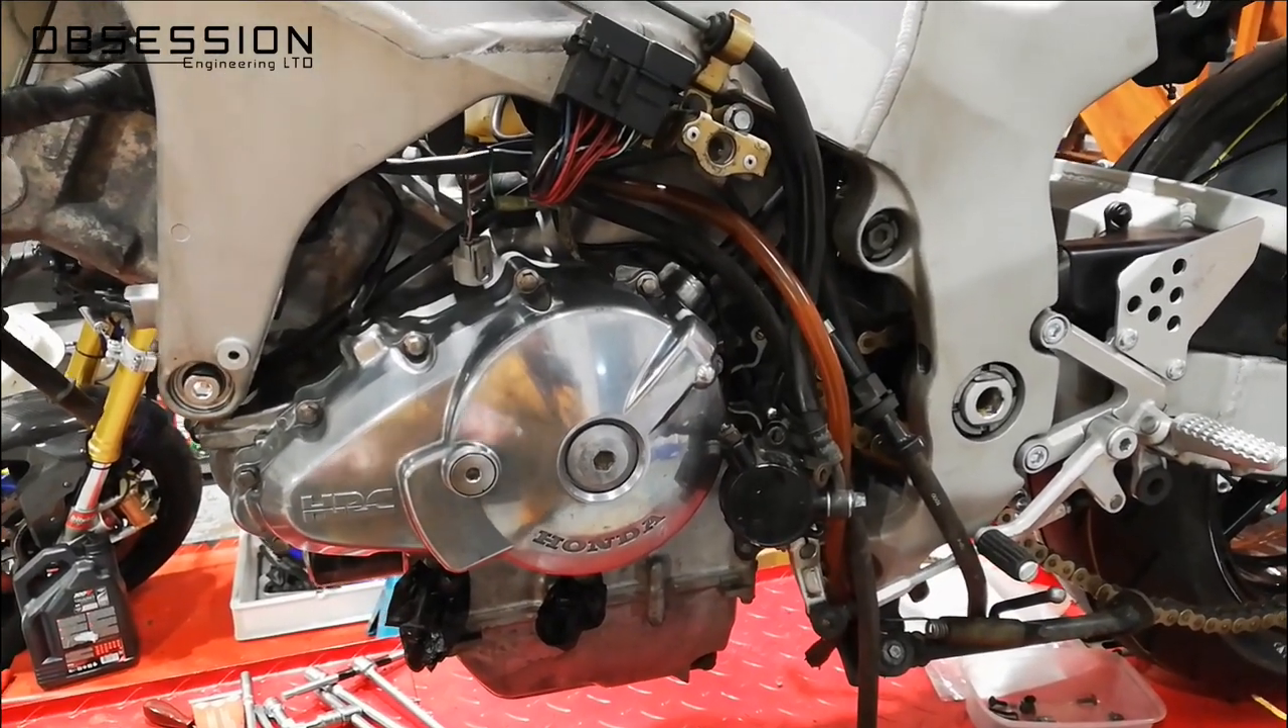So I'm going to give that a smear of grease and pop the cover back on. So that's the alternator cover back on and looking considerably better than when it was taken off.